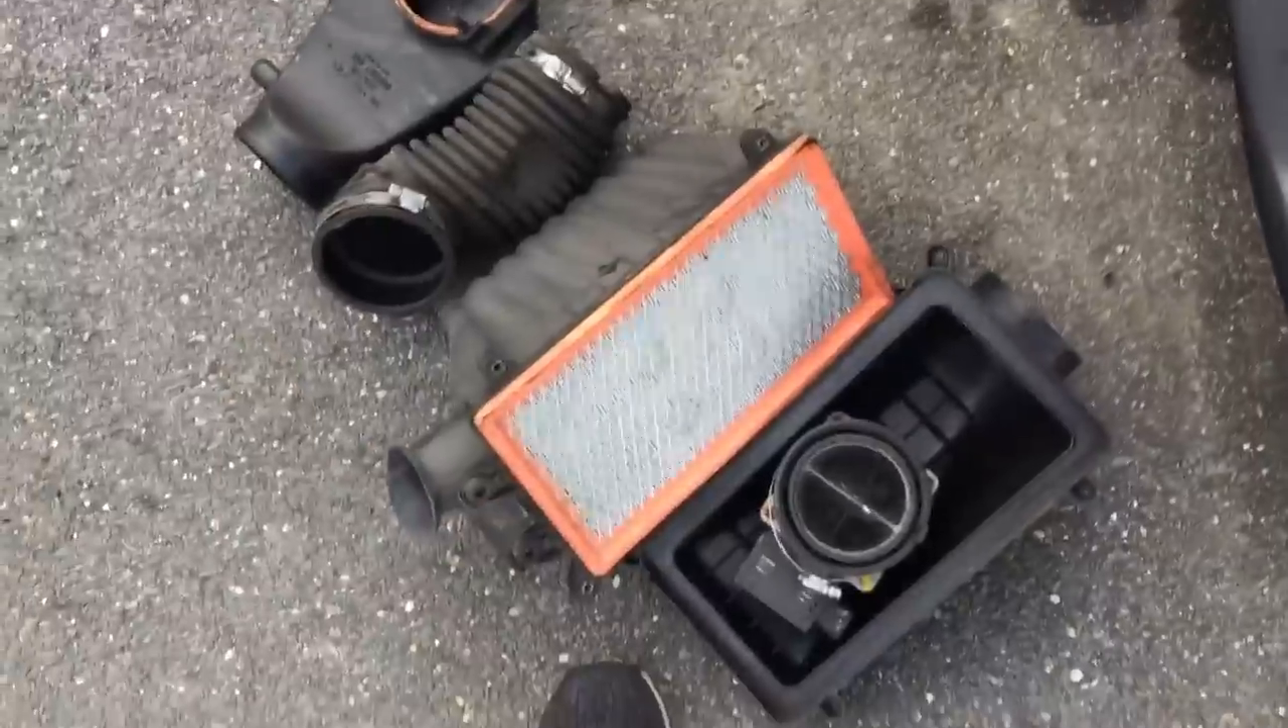It was a little bit of a hassle to get out this big old air box, but it's out now and the filter was pretty clean.